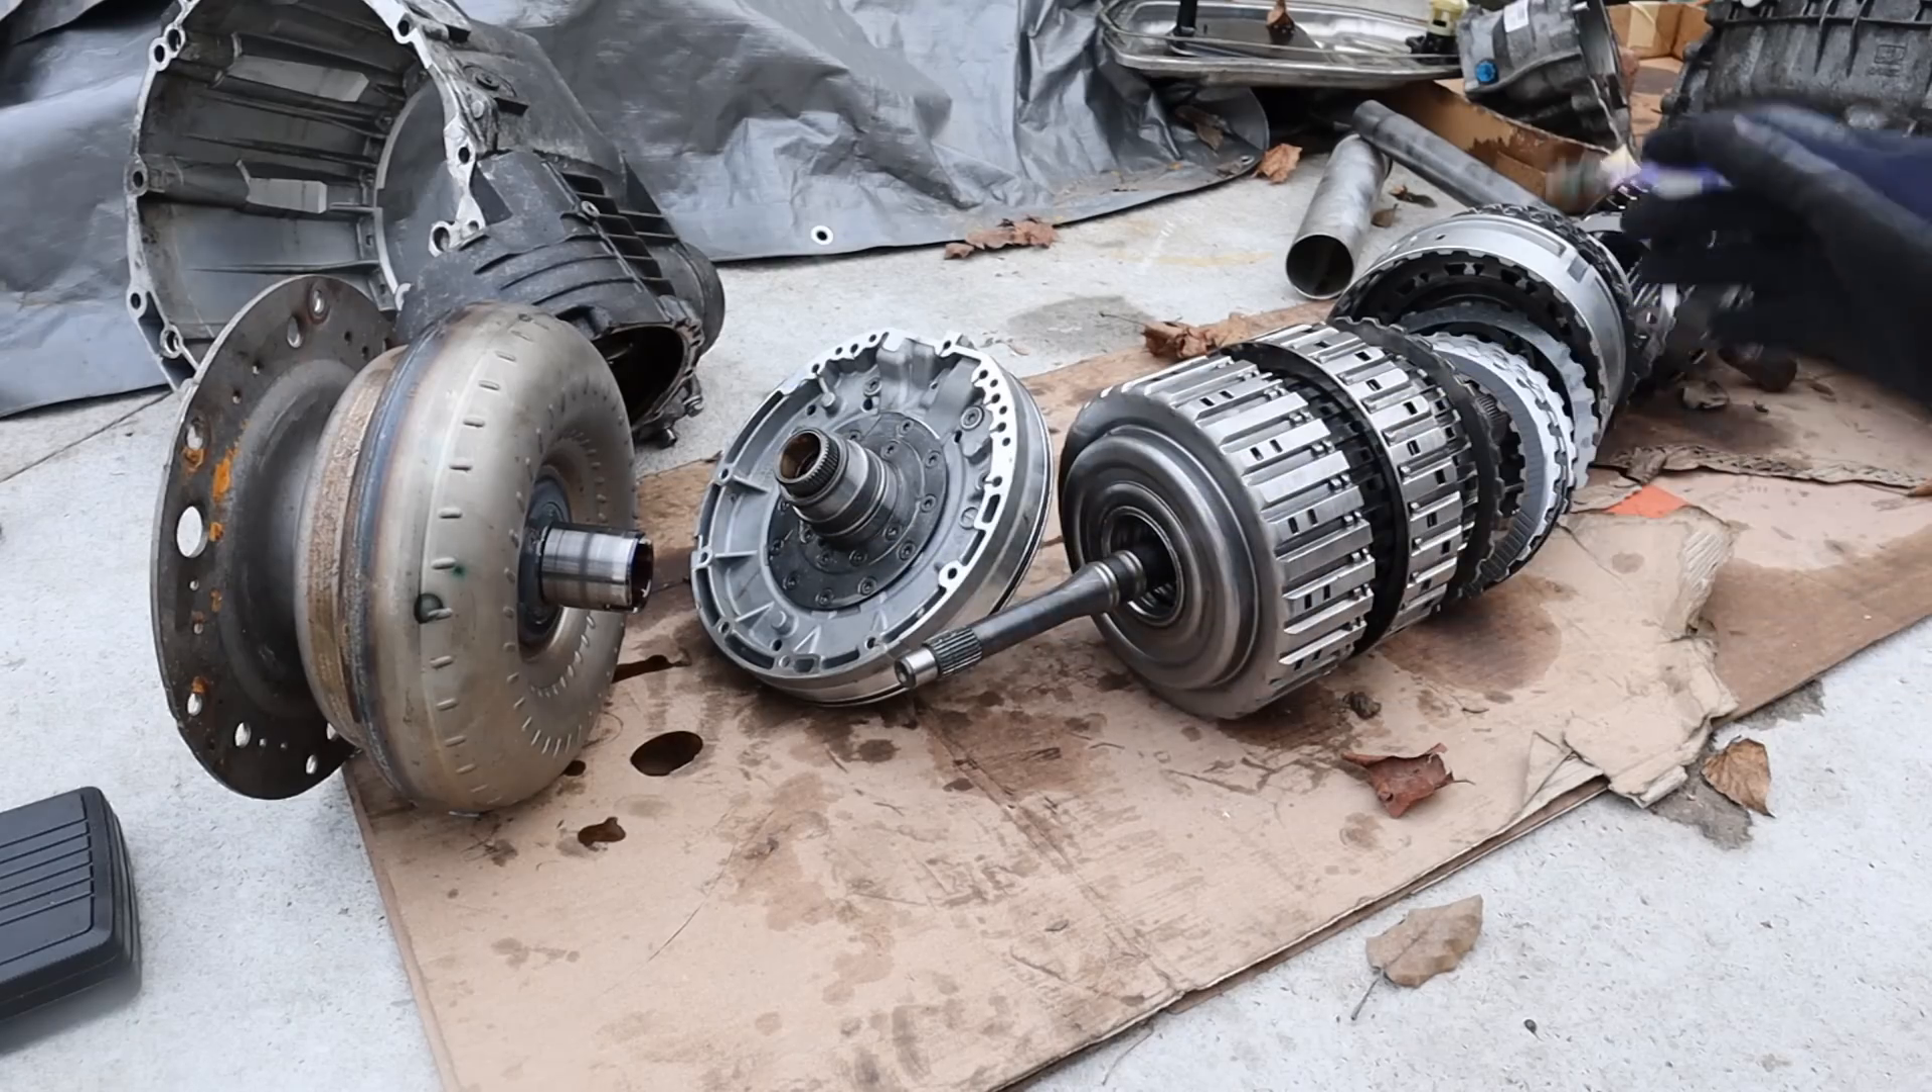So now that we've got the transmission apart, let's take a quick look at how it works.